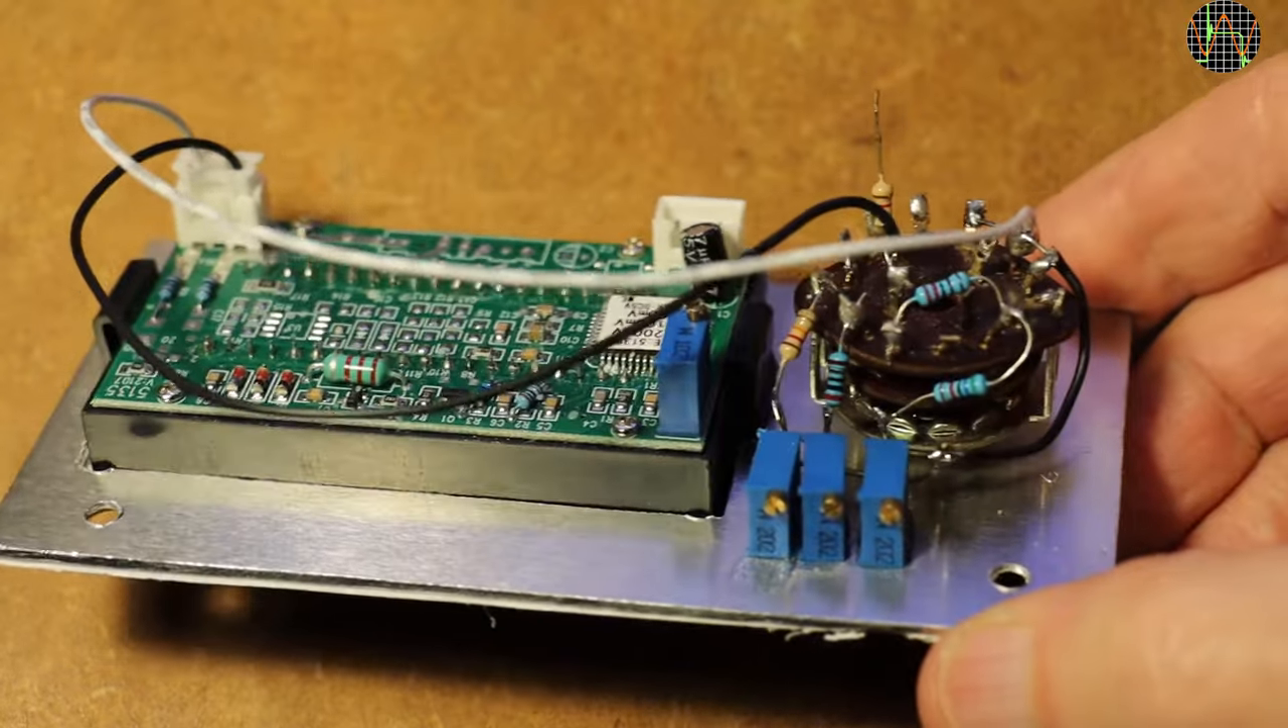The three trim pots are glued on and can be easily reached from the top once everything is installed.